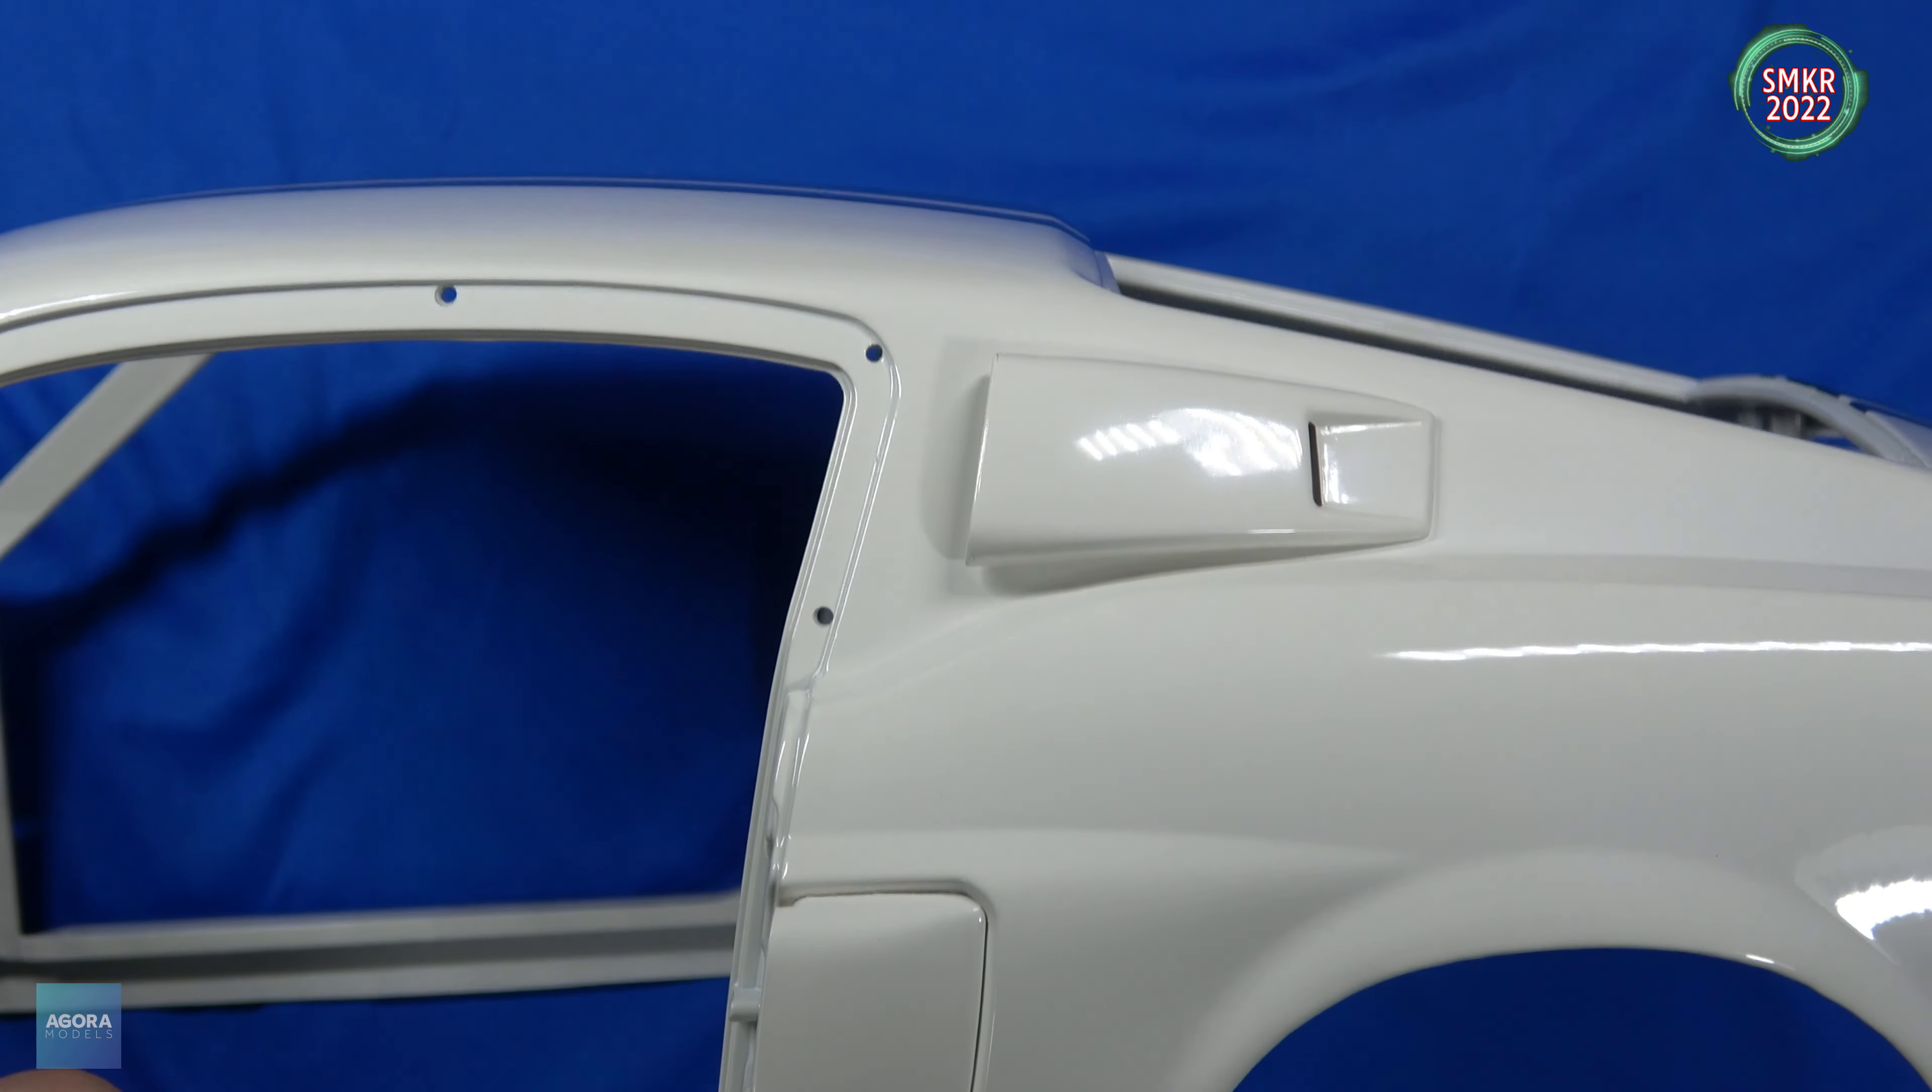And, that looks great there. Those scoops are in.